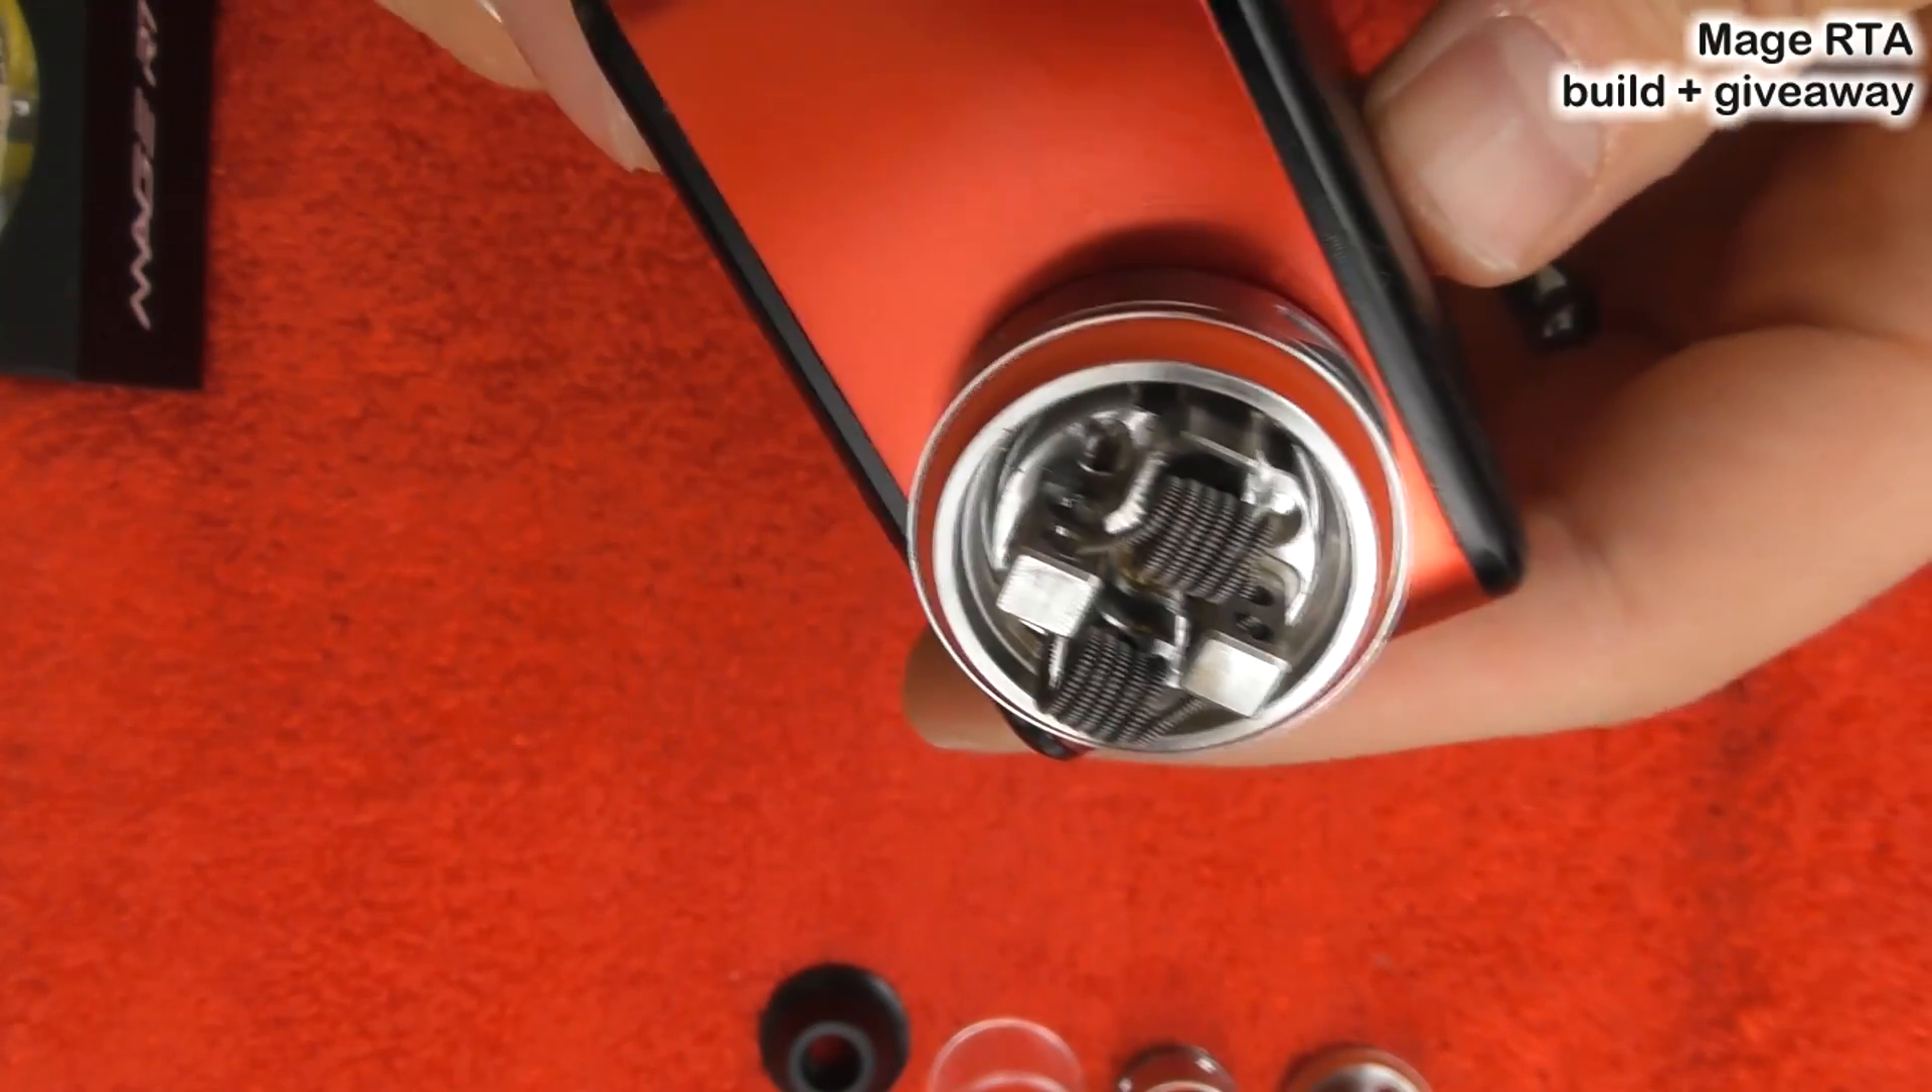So now we have the coils inserted into this deck. We've got our two, six wraps each side of this Ud claptons wire, around a three mil drill bit.